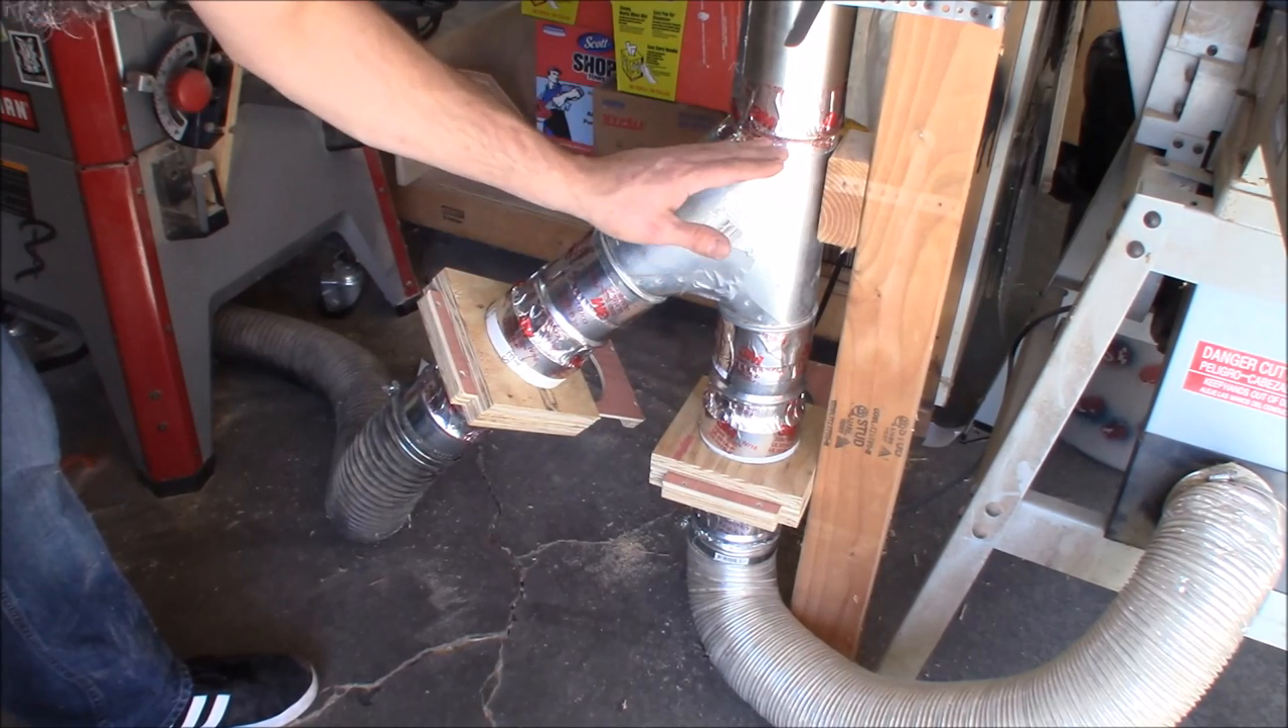Okay as you can see I've got the new blast gates installed.